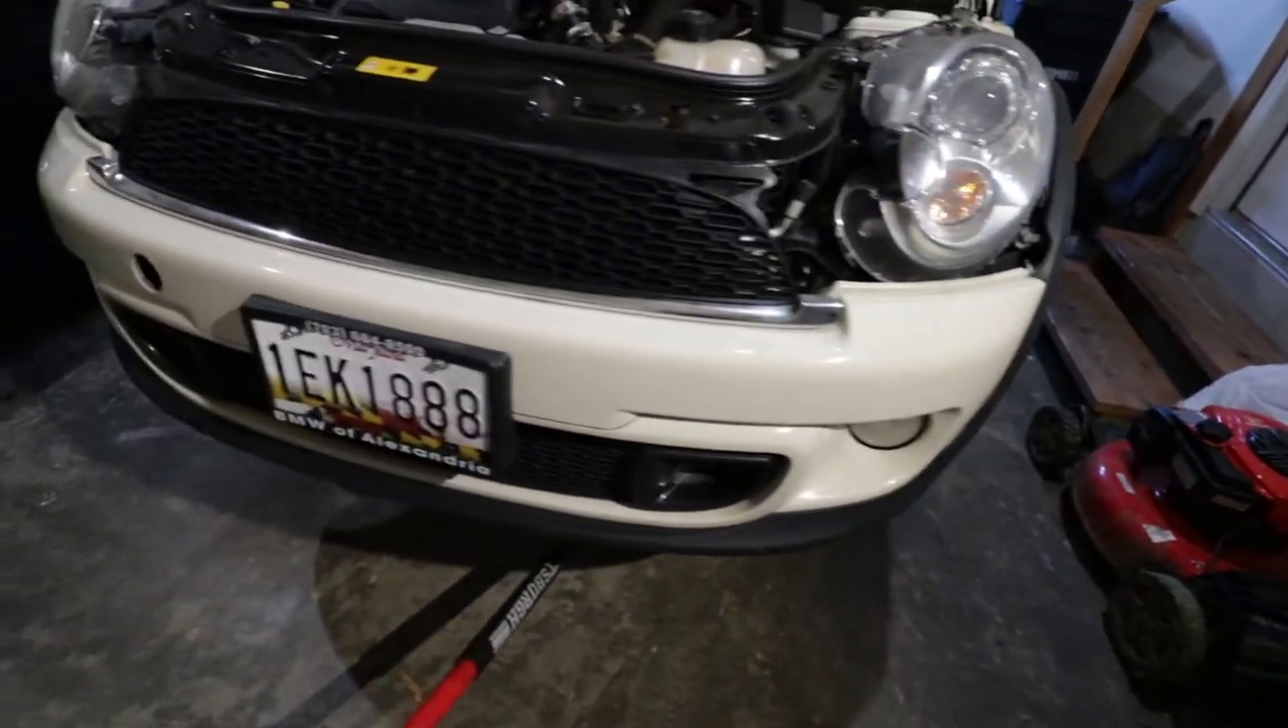The bumper has been installed. Everything is there. As you can see, everything installed.